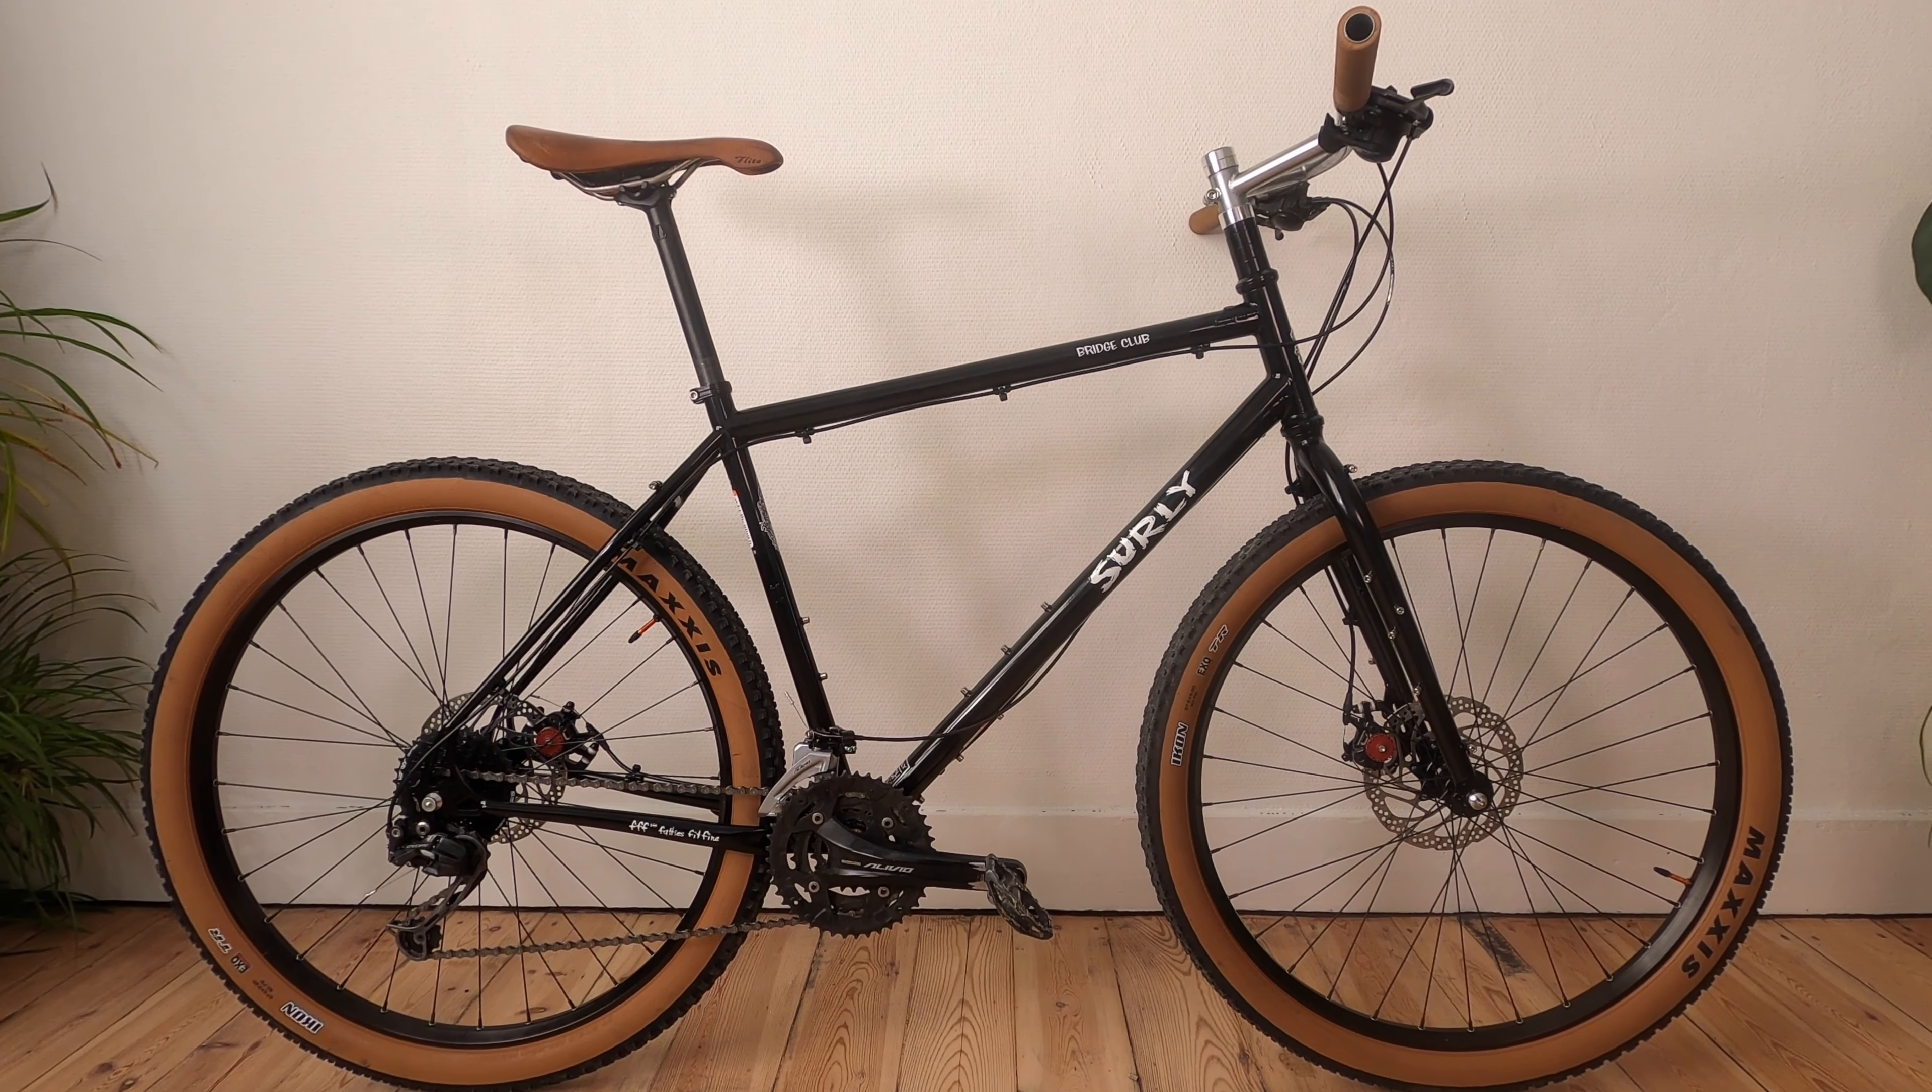So now that the bike is fully assembled I can do a weight check.